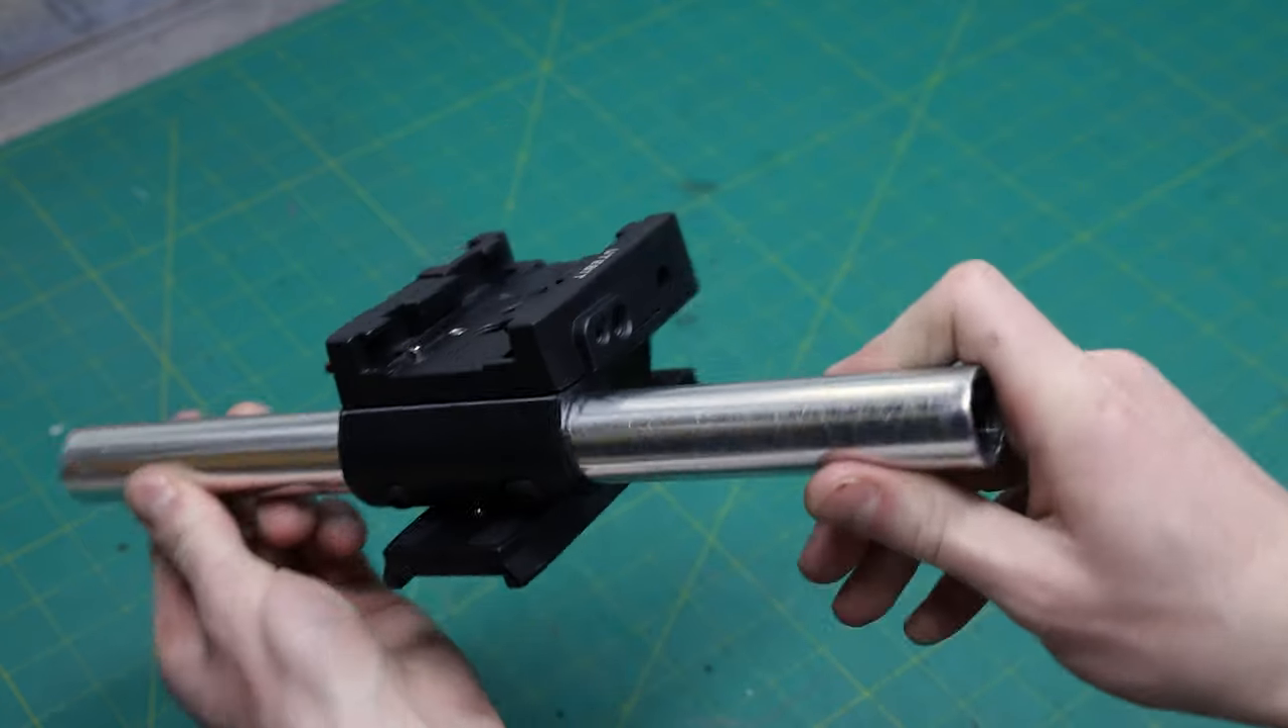And now the base plate assembly is finished.